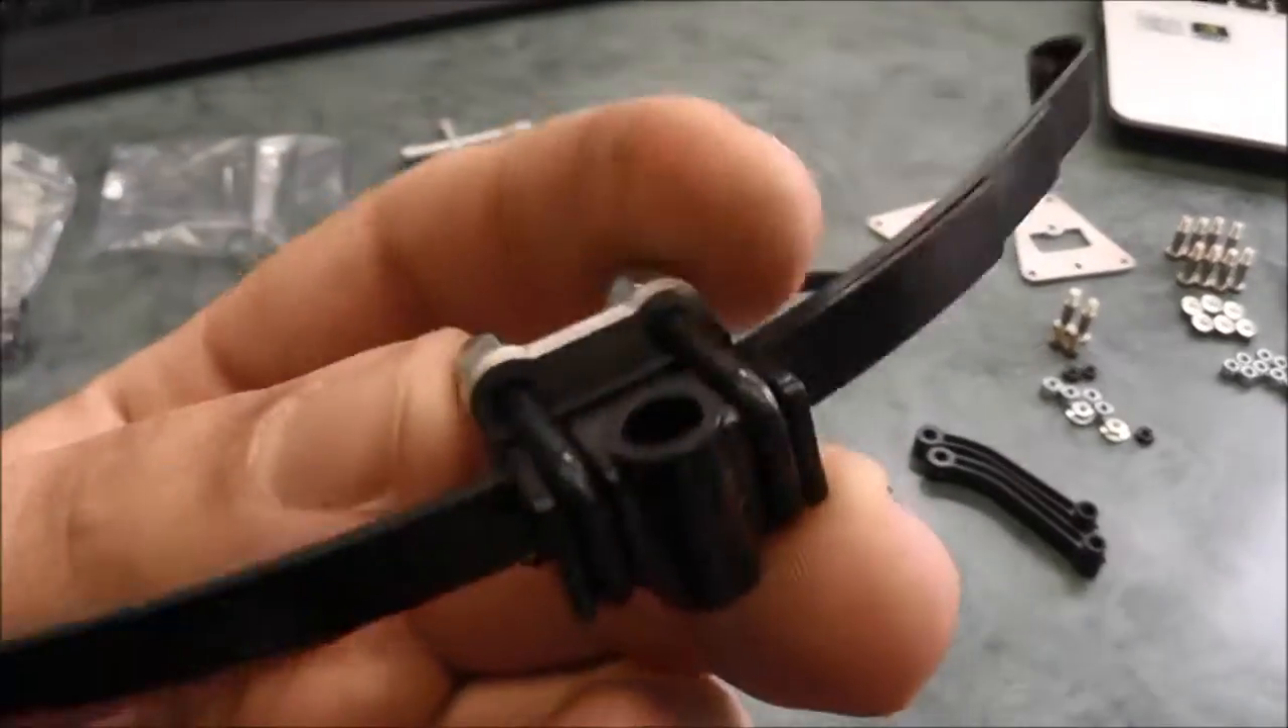Alrighty so I got the springs assembled together.